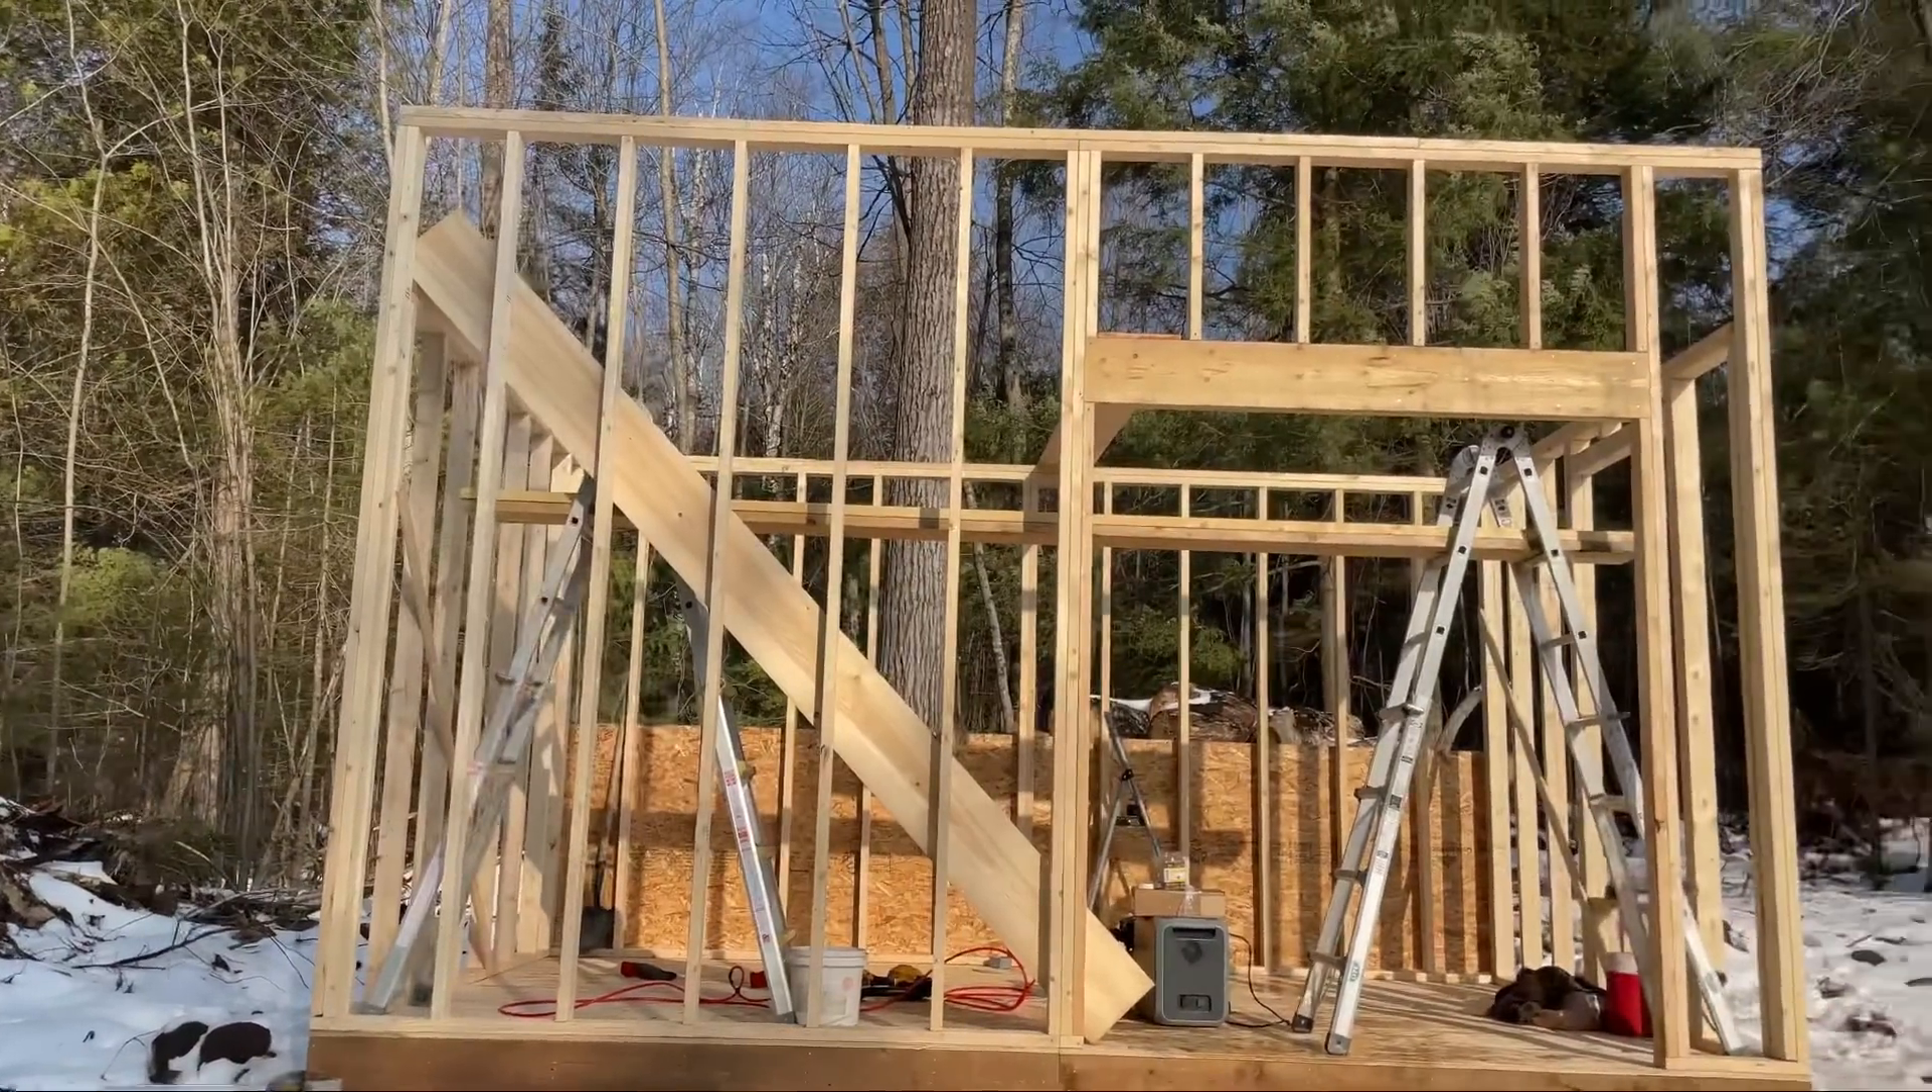We have all the top plates up, and we're going to have a little lunch now.